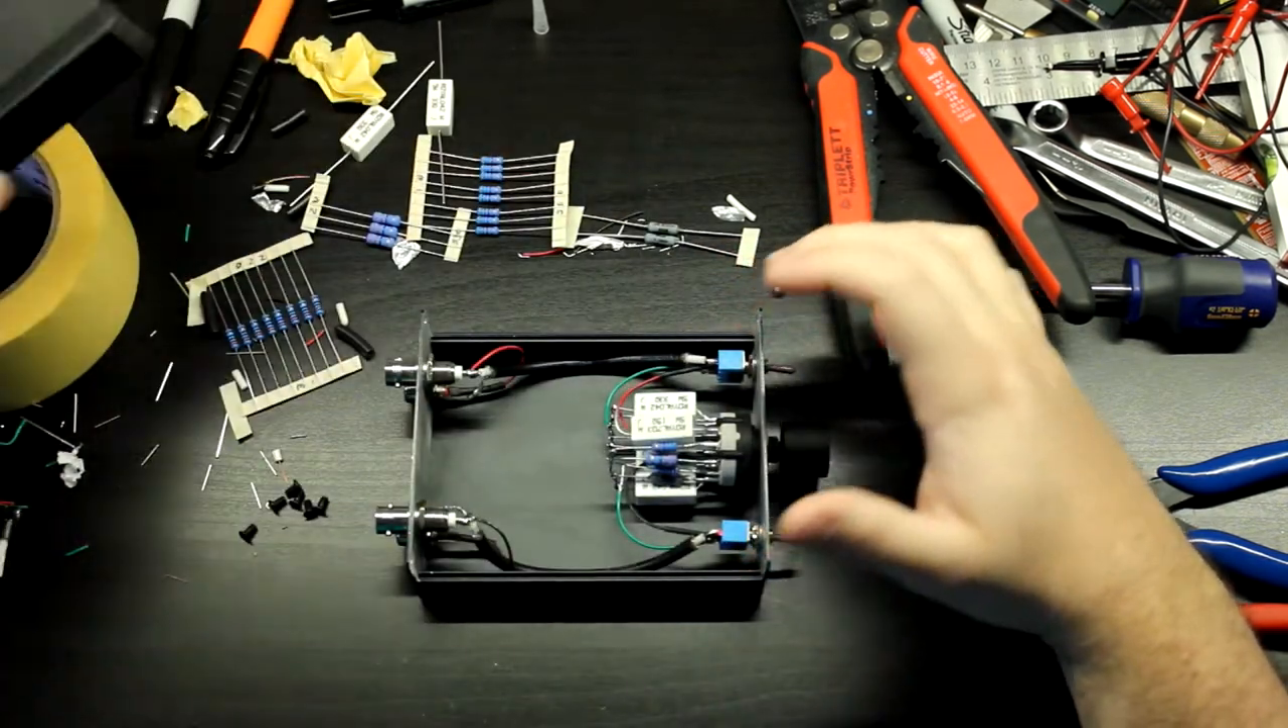I haven't put the top enclosure on yet.